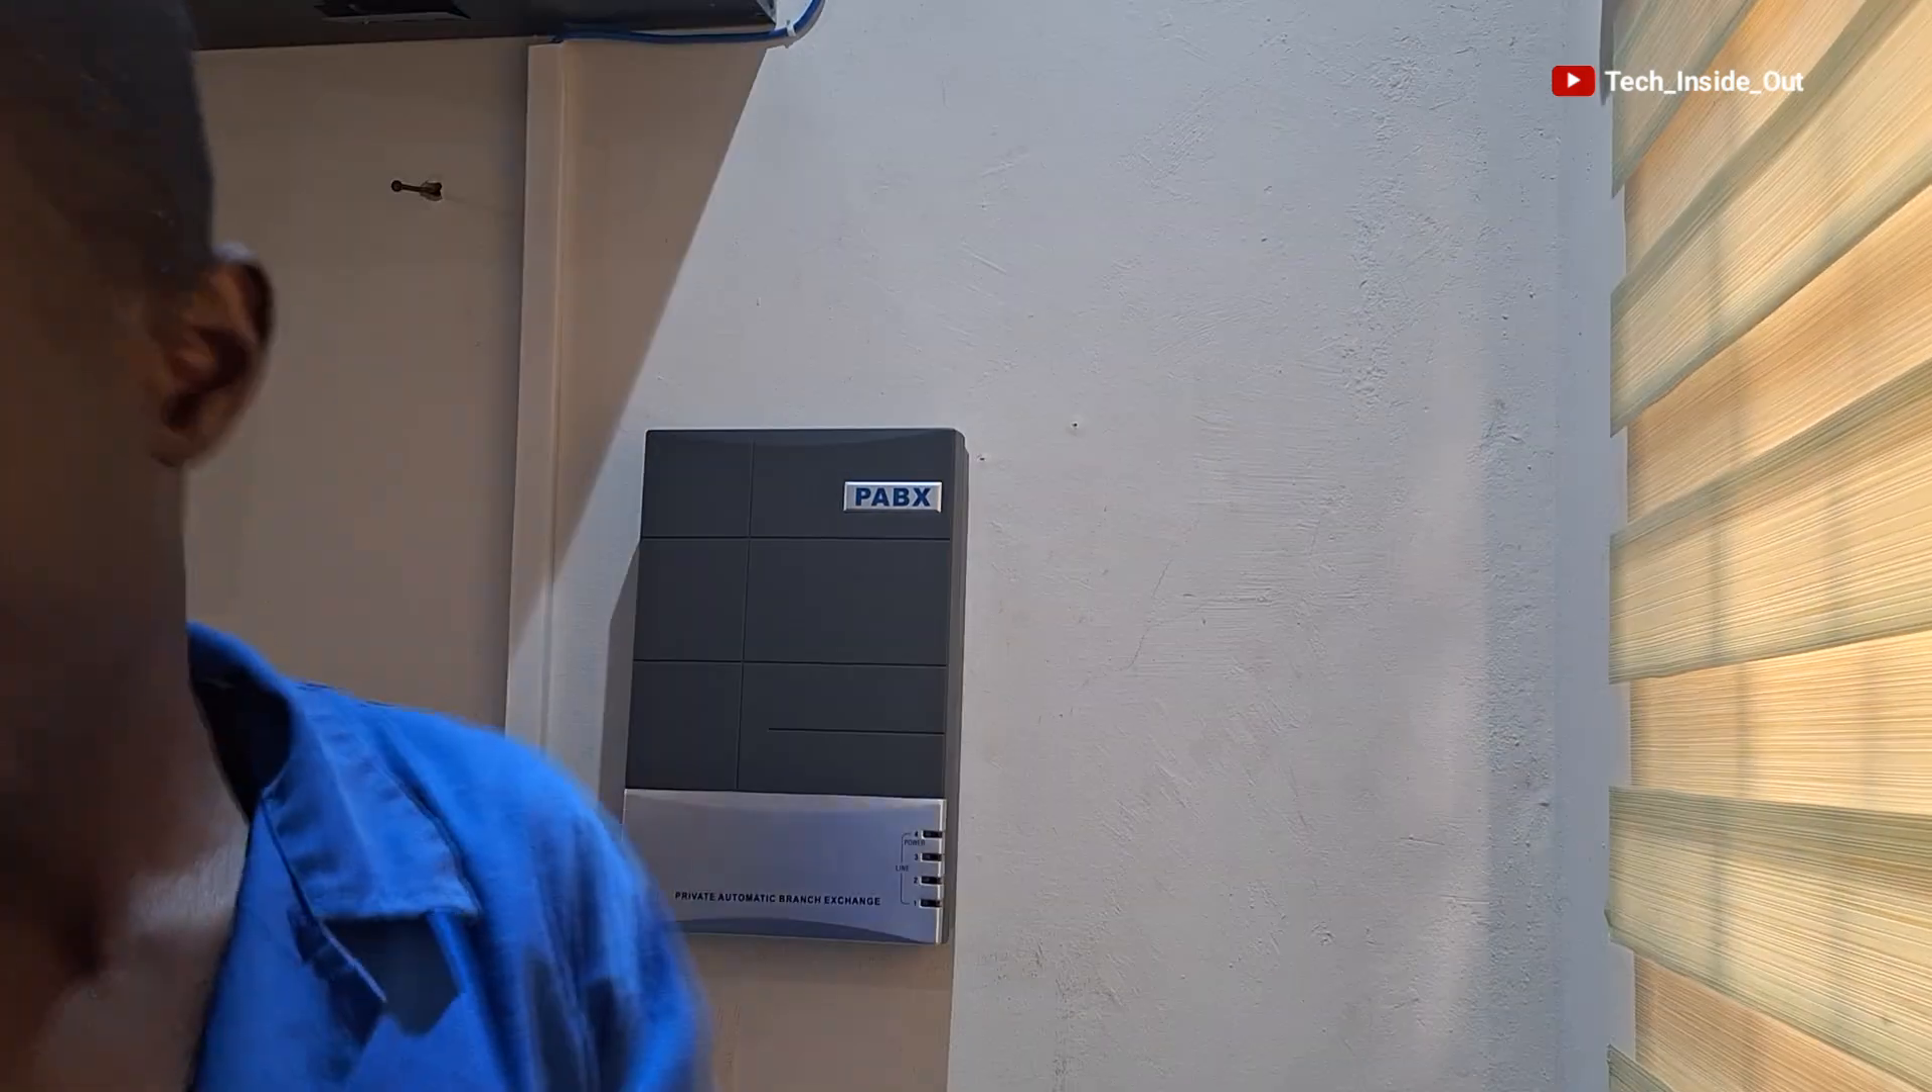So the pbs switch is now on the wall.